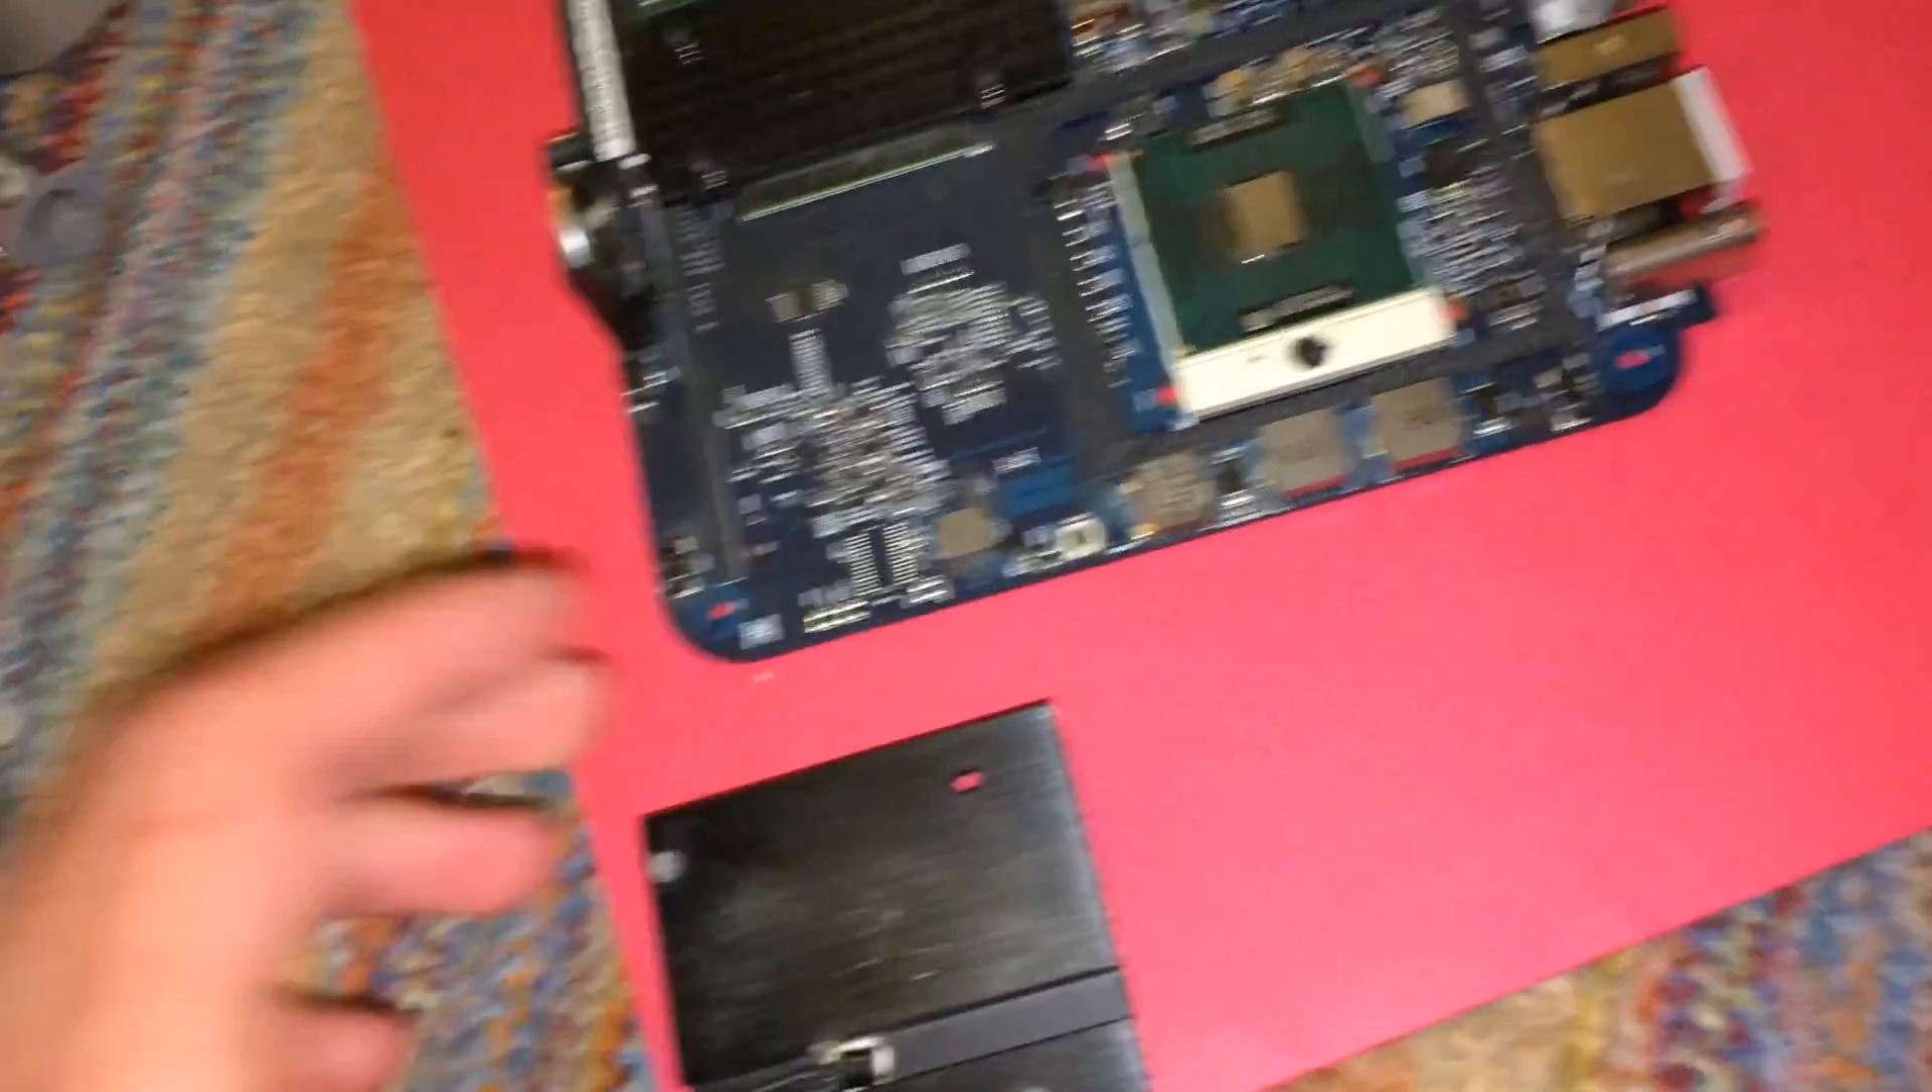I have removed the CPU heat sink.